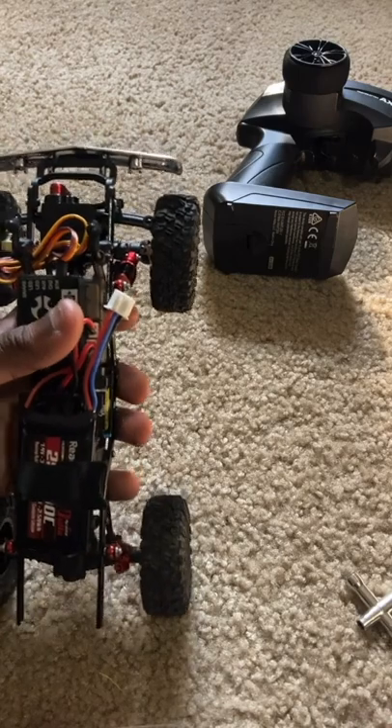So, I don't have the body on right now because I just want to test and make sure everything's right.